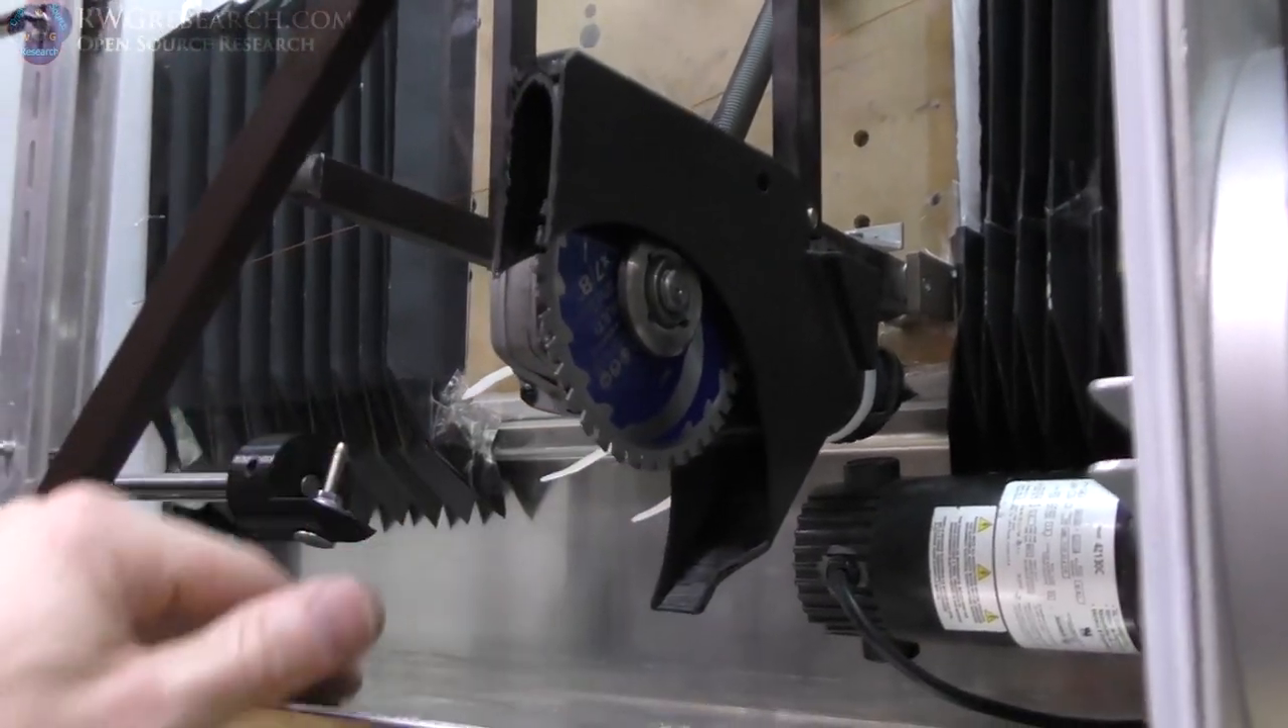I got this big old shroud on here.